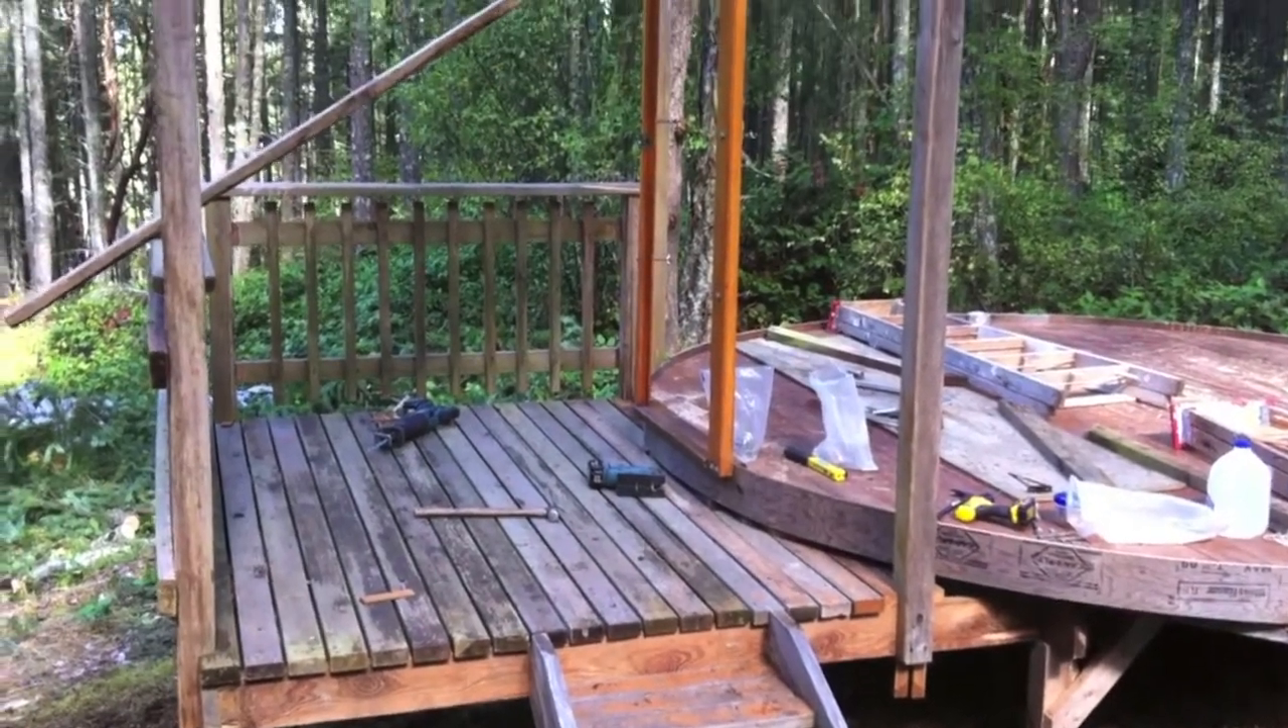Here we've now reassembled the original deck and the stairs, reused every single original piece.